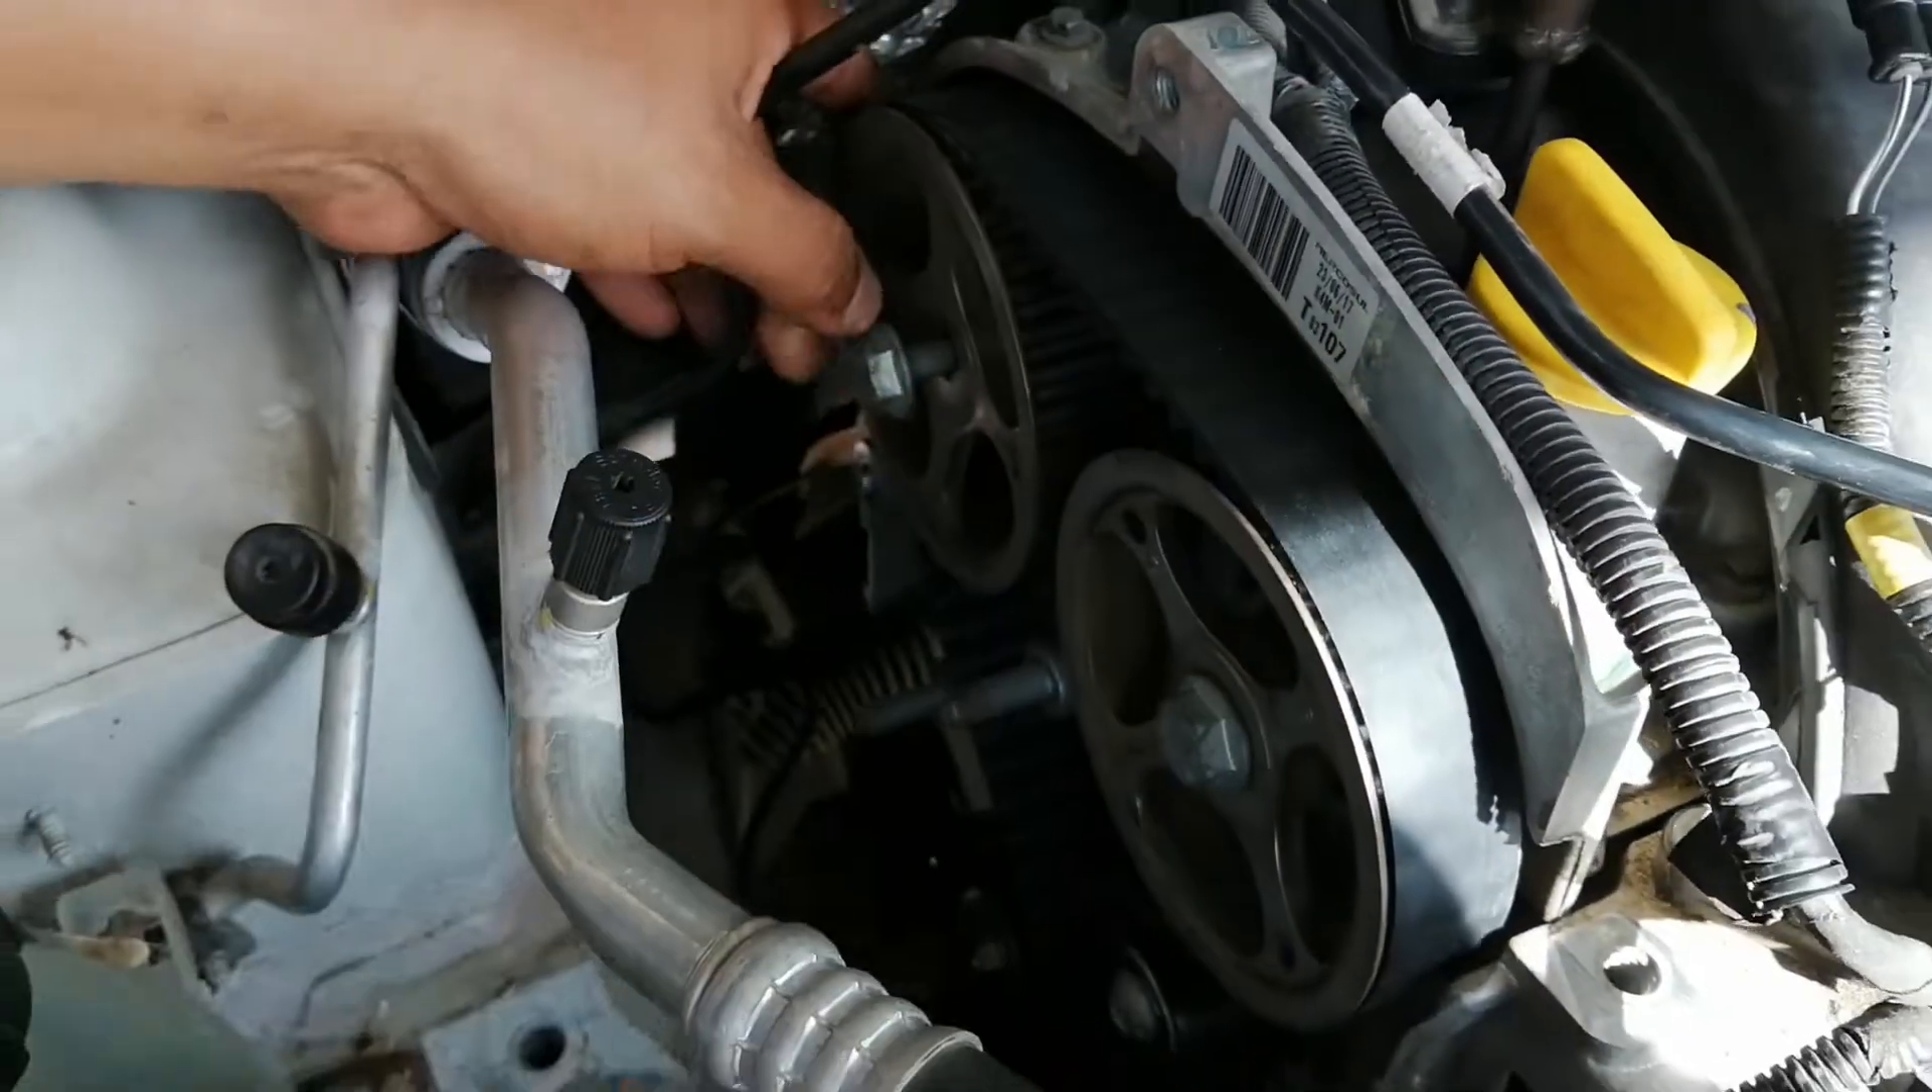Bueno amigos Ya colocamos nuestra banda.